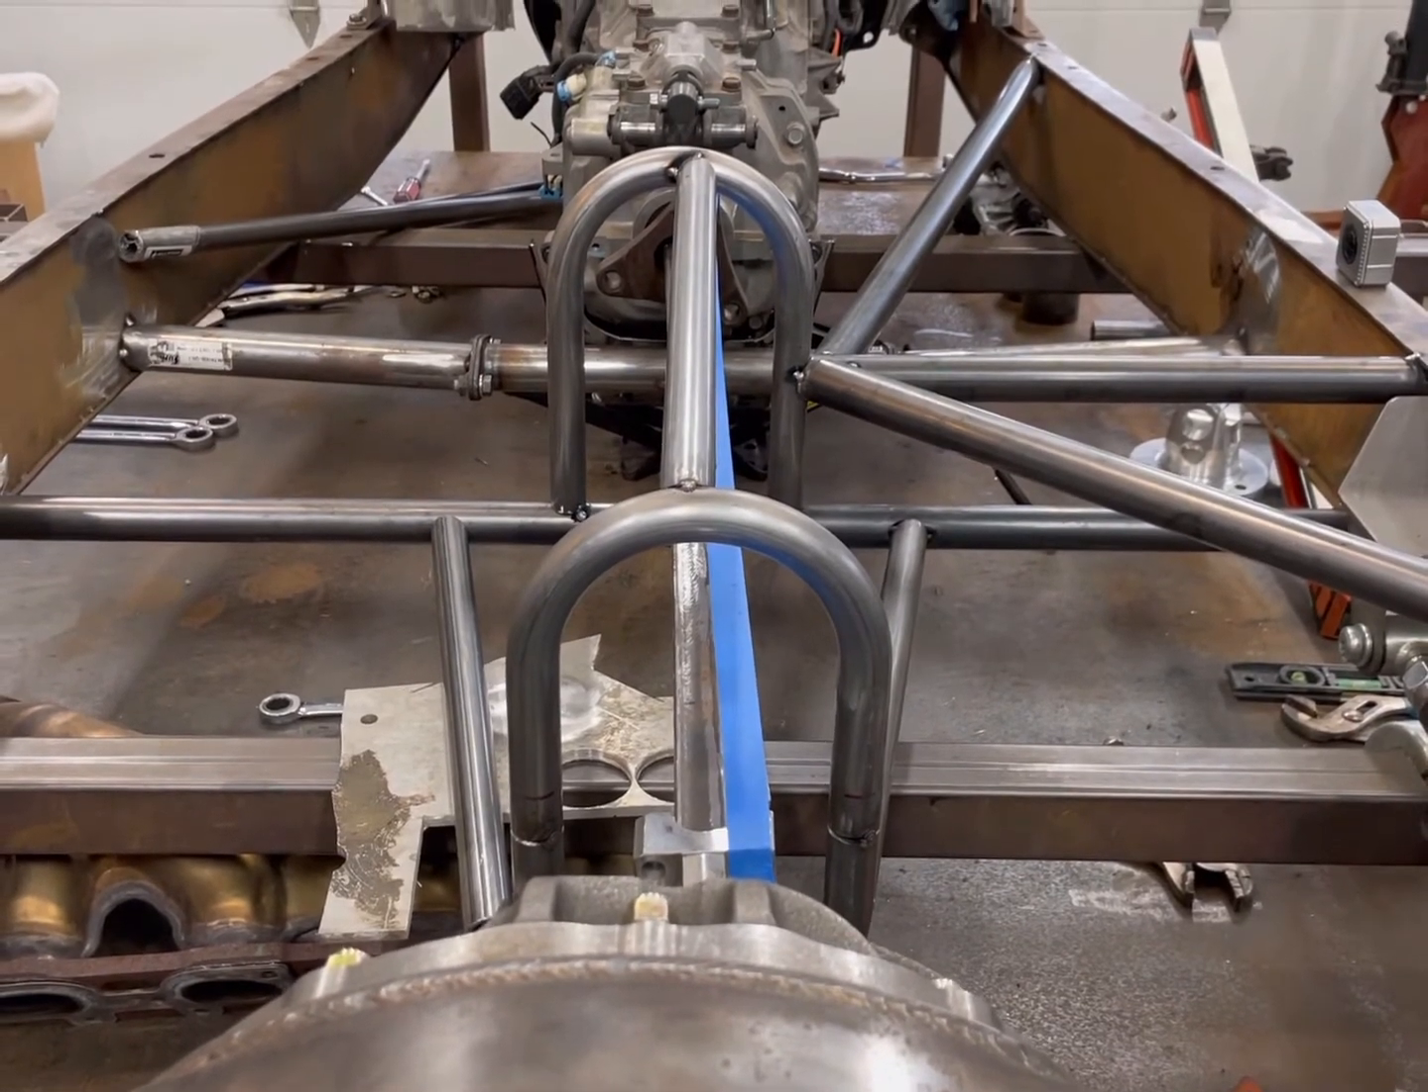As you can see, the back driveshaft loop is kind of centered where the driveshaft is going to be.